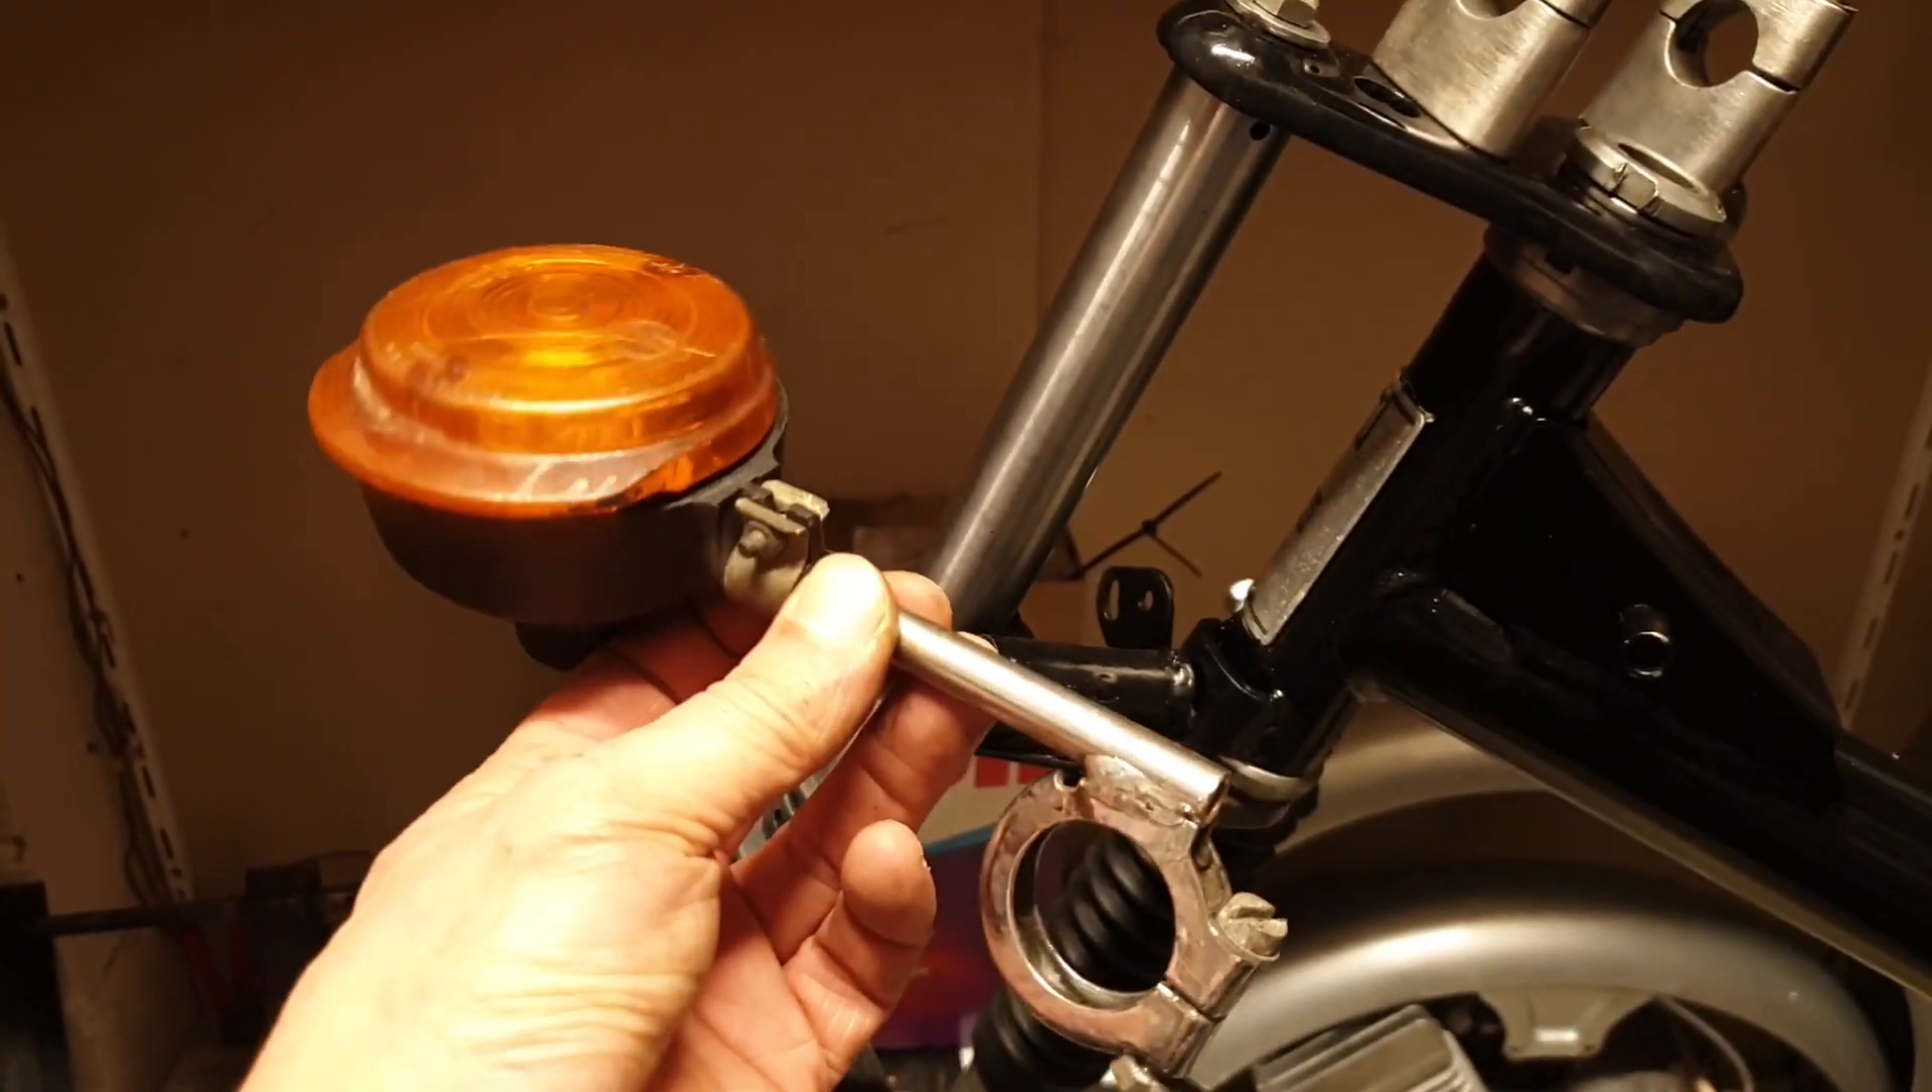Meine Blinker die muss ich noch aufarbeiten die sind noch nicht fertig deswegen sind sie auch noch nicht eingebaut.